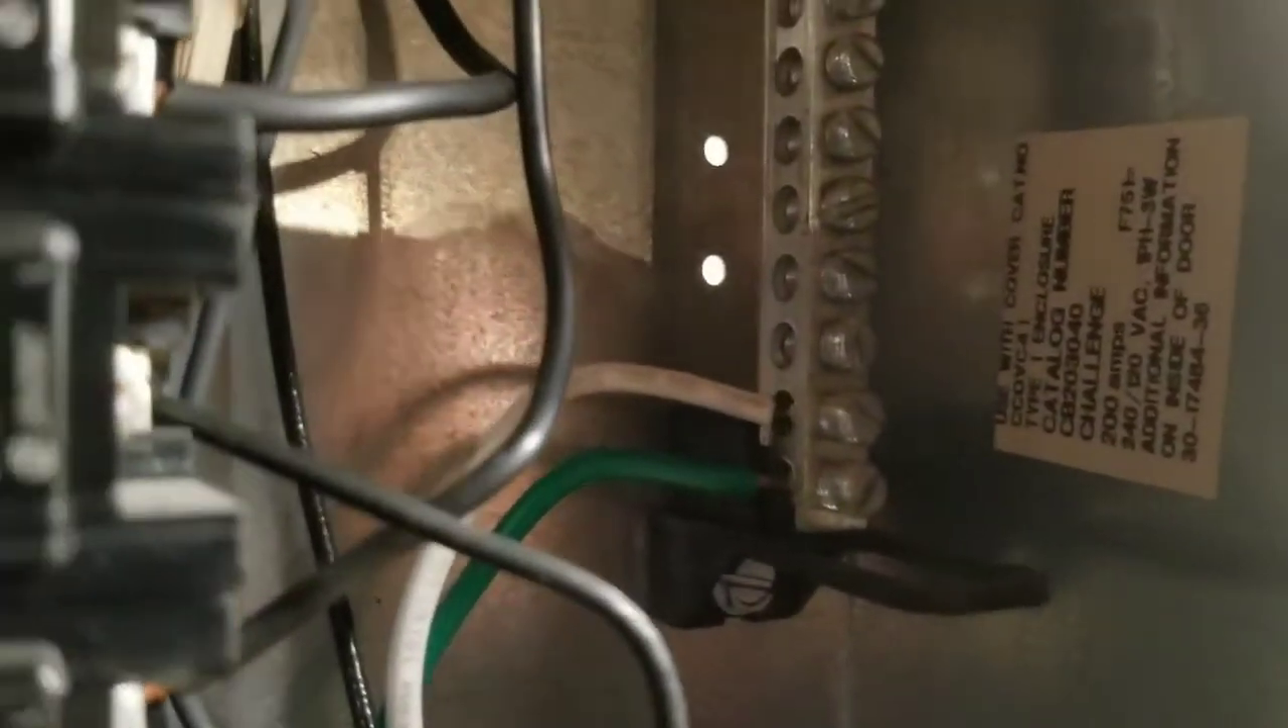I also took the neutral and ground and tied it to the neutral bus bar.